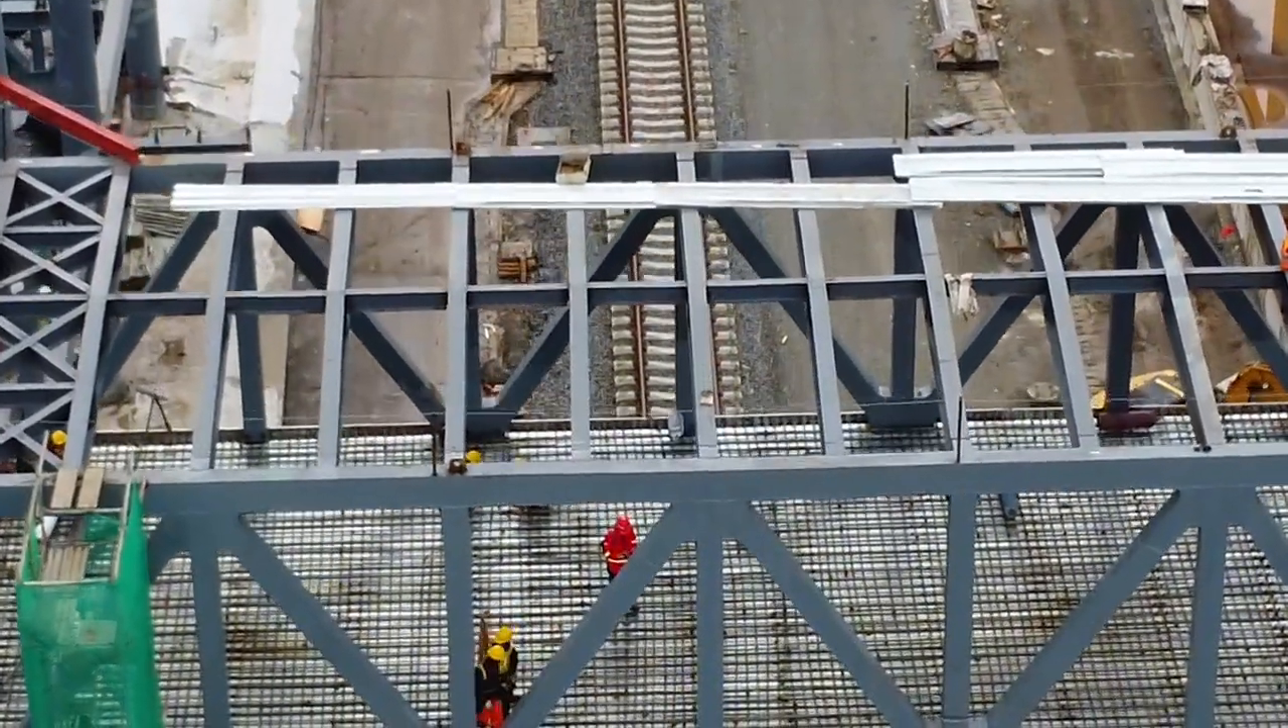Bagian atap Baru ada beberapa penutup yang sudah dipasang.